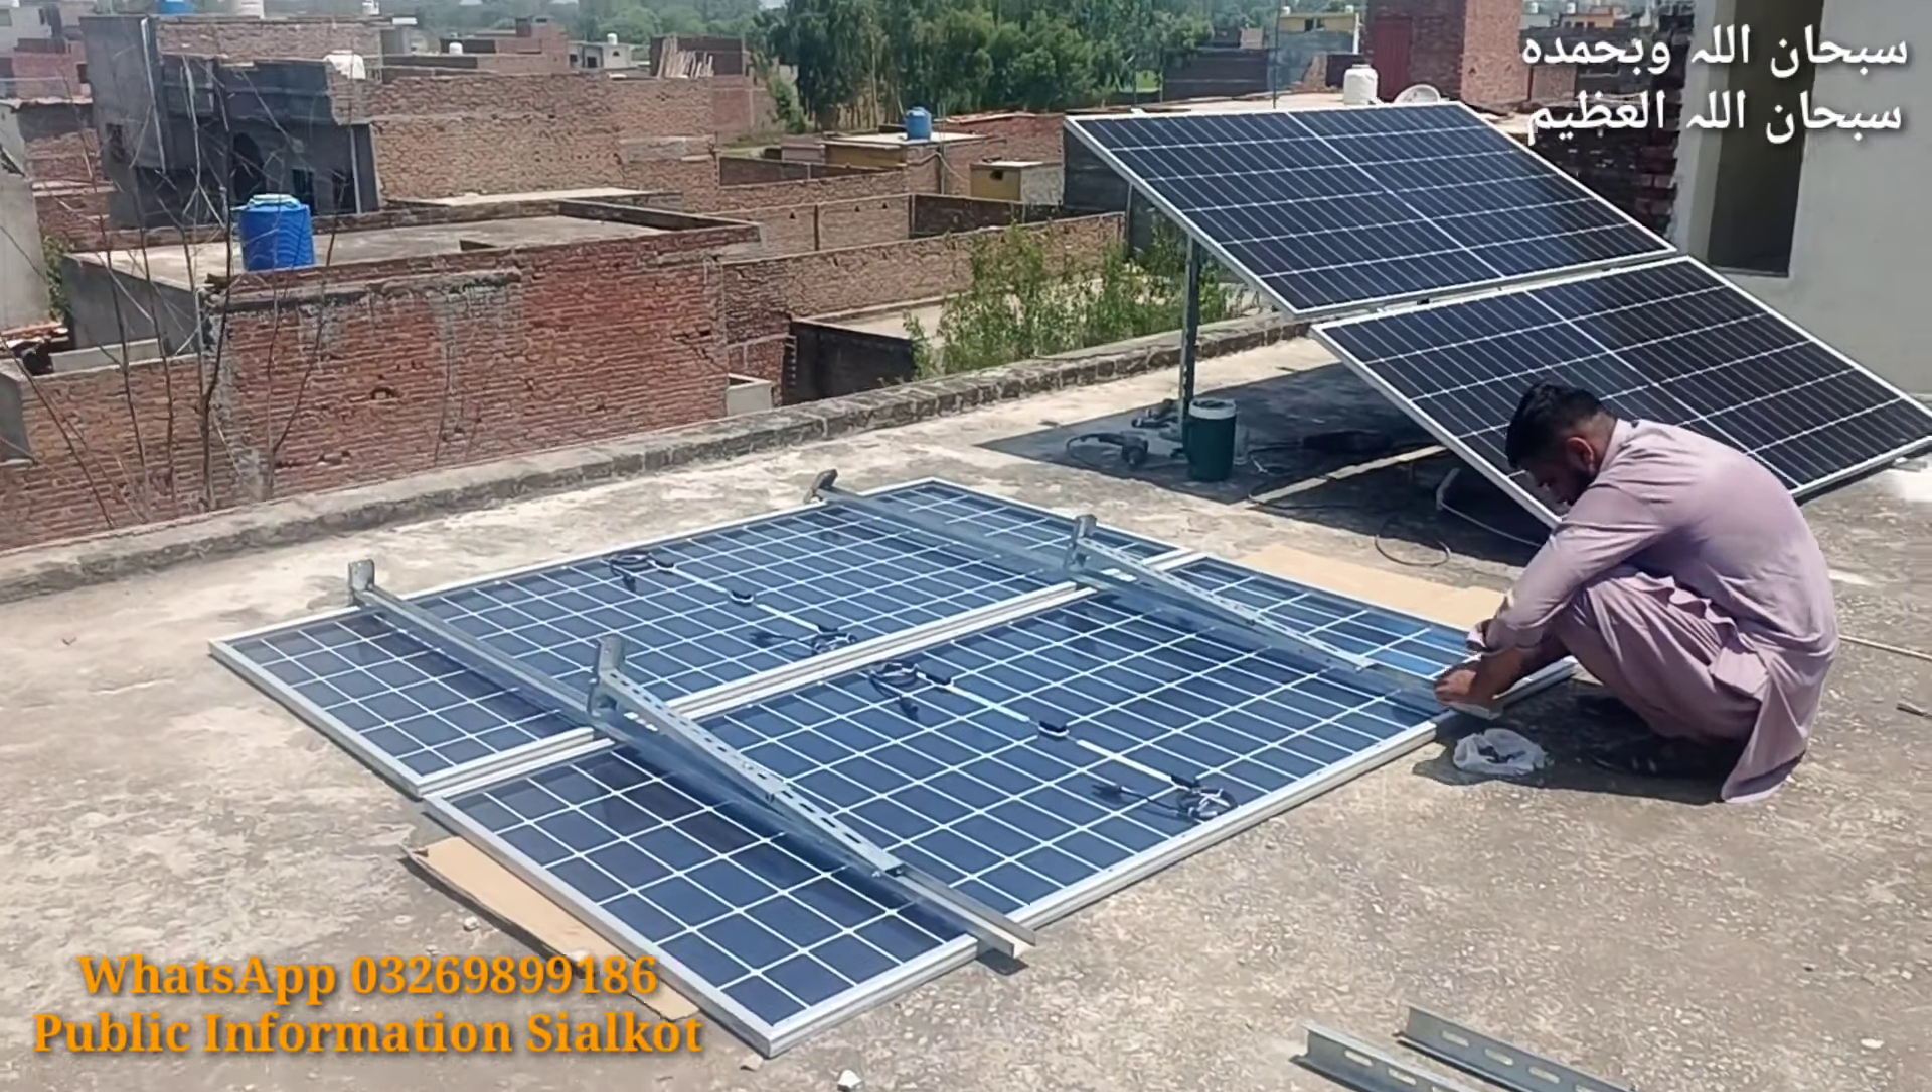ہمارا ایک سیٹ لگ گیا ہے اور دوسرا بھی ہم لگا رہے ہیں۔